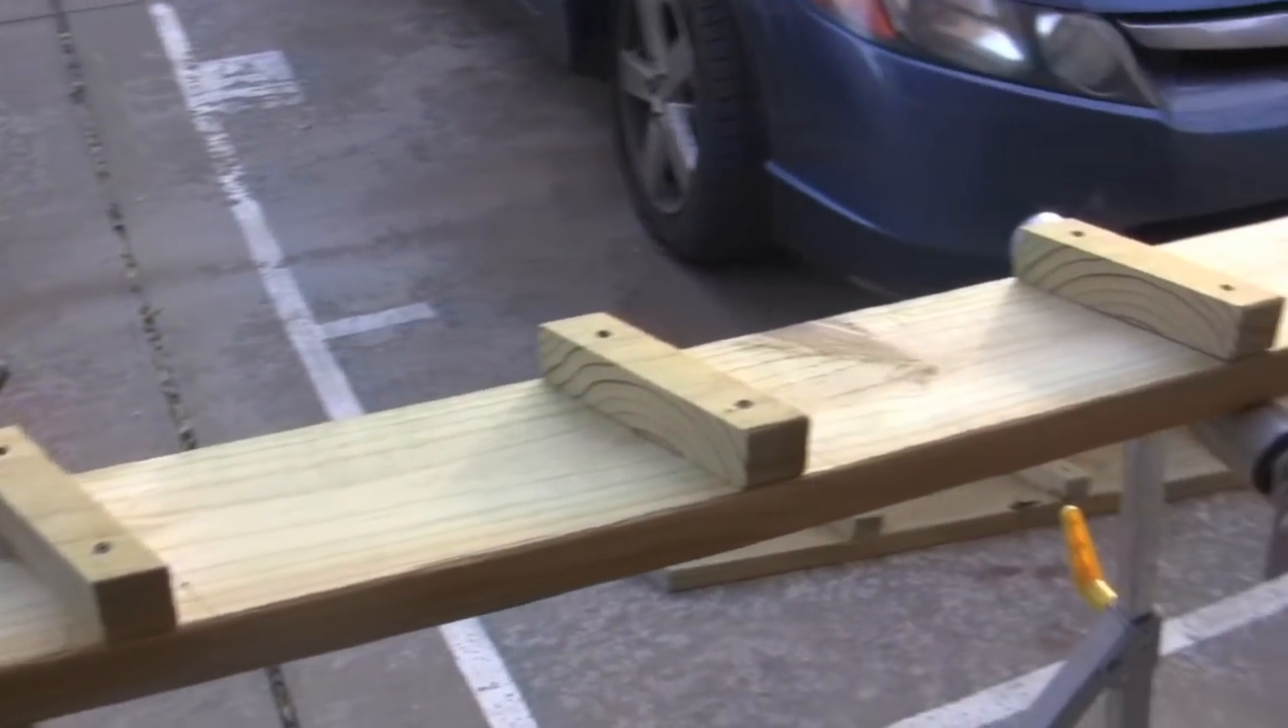I finished screwing in my support pieces for the steps.